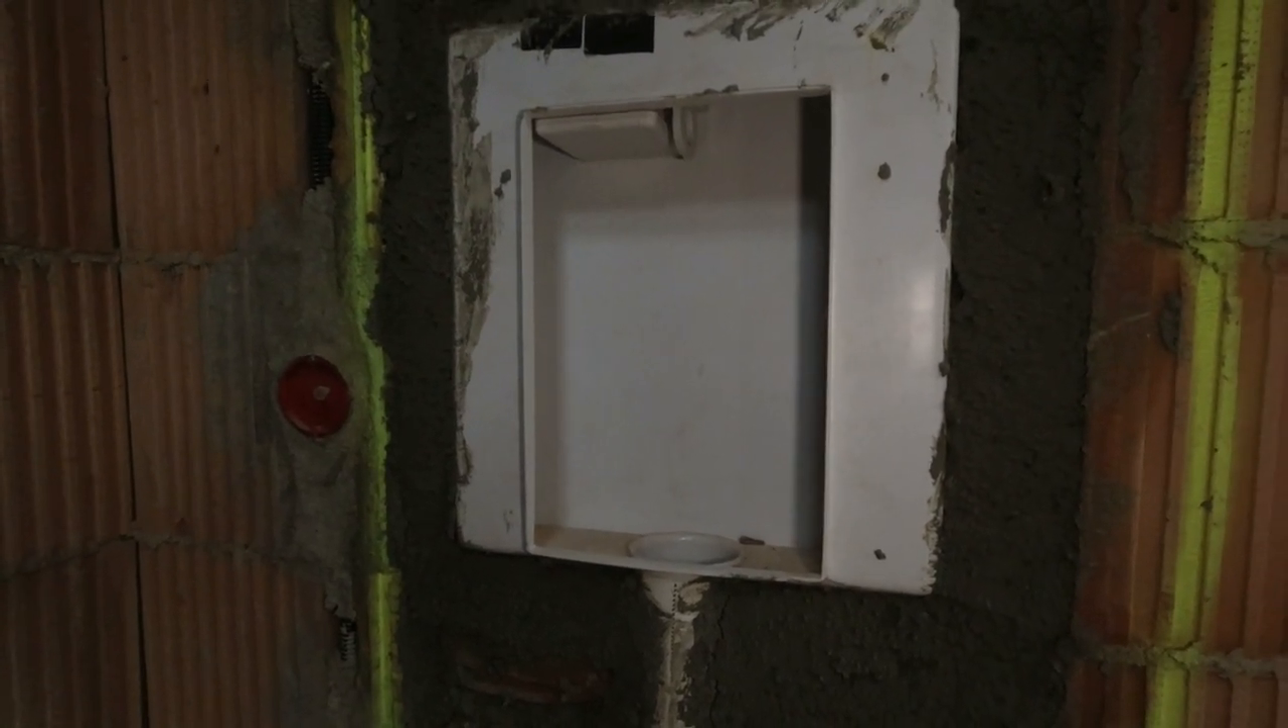Utensilien sind hier natürlich noch nicht drin, weil wir die natürlich noch schützen wollen vor der Rohbaustelle, vor dem Schmutz und so weiter.